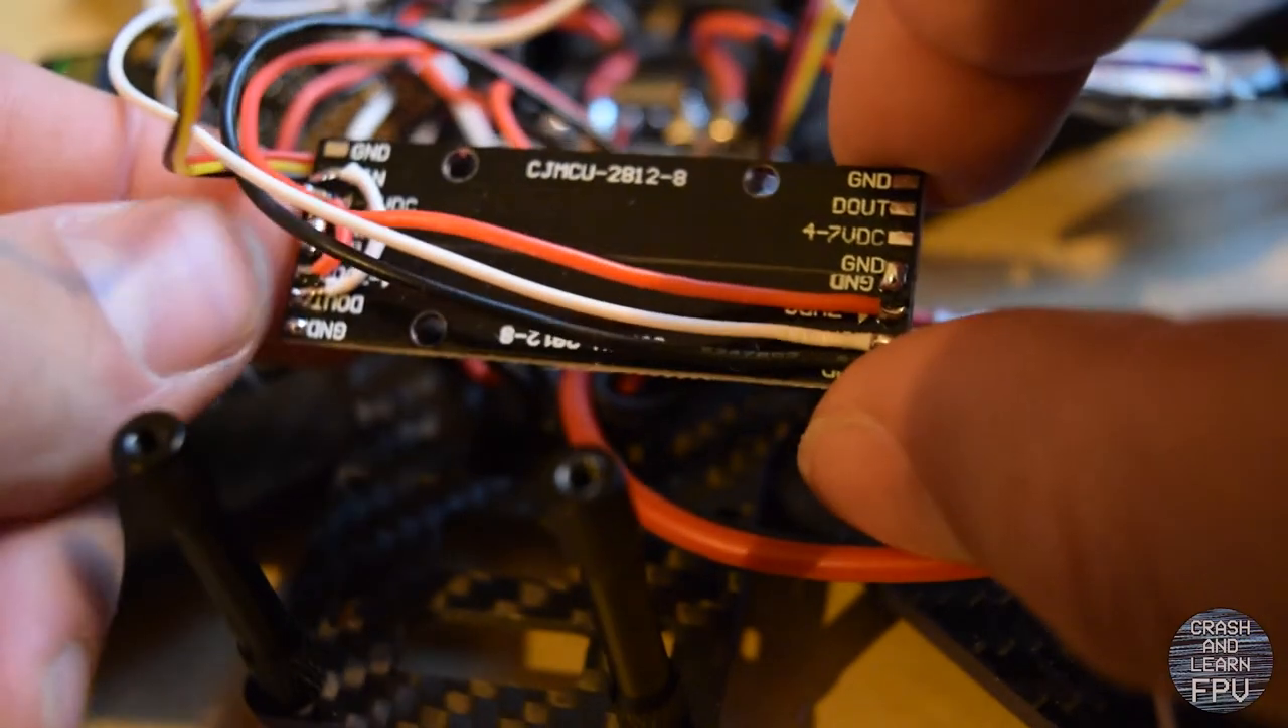There you have it. One LED strip soldered.